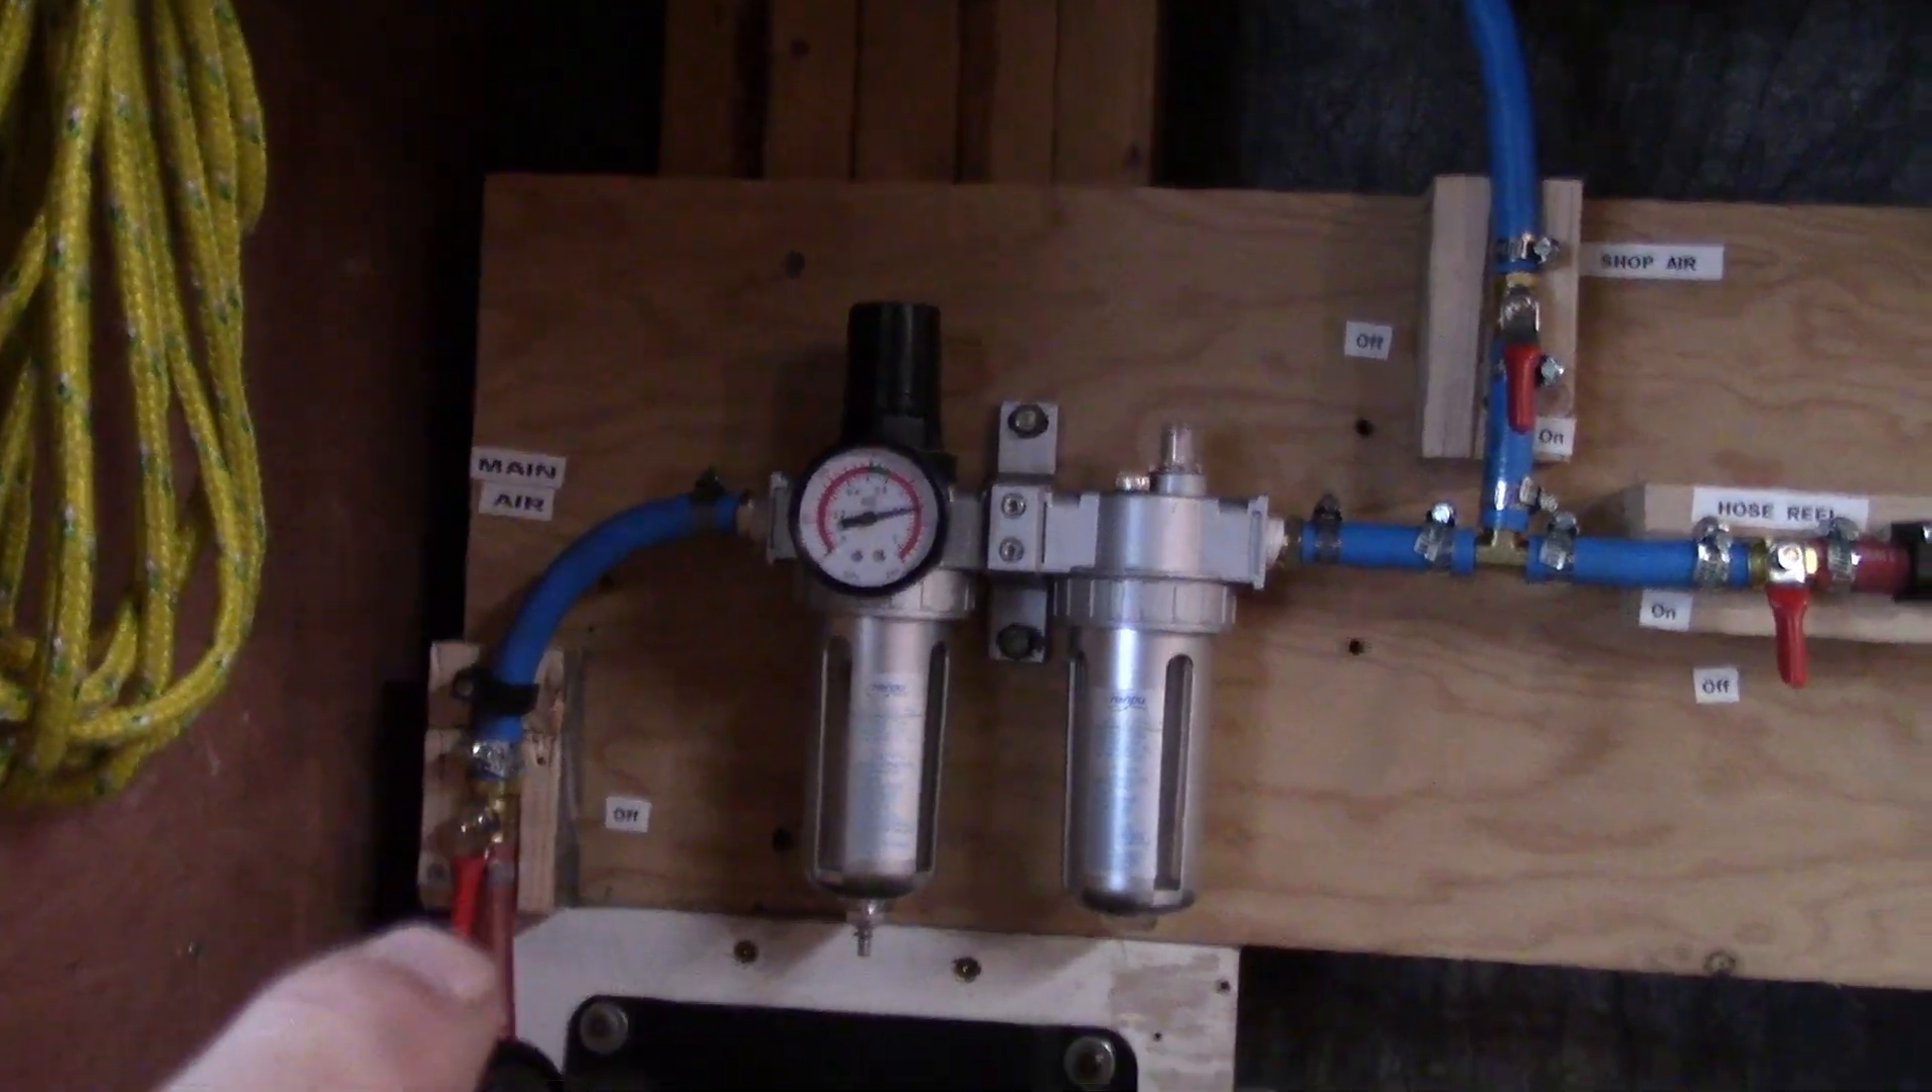So, just to finish up, I added some labels here, like main air, off and on, and shop air, hose reel, and so on.